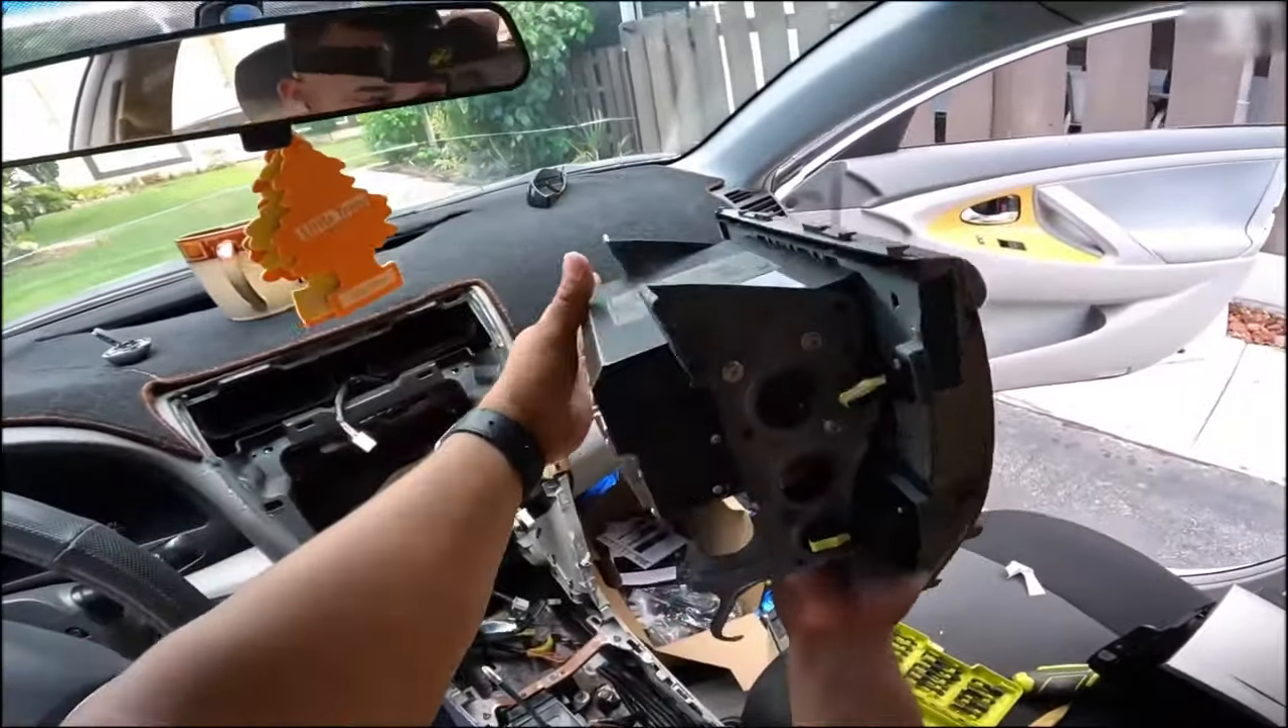Boom we got the radio fully out as you guys can tell.